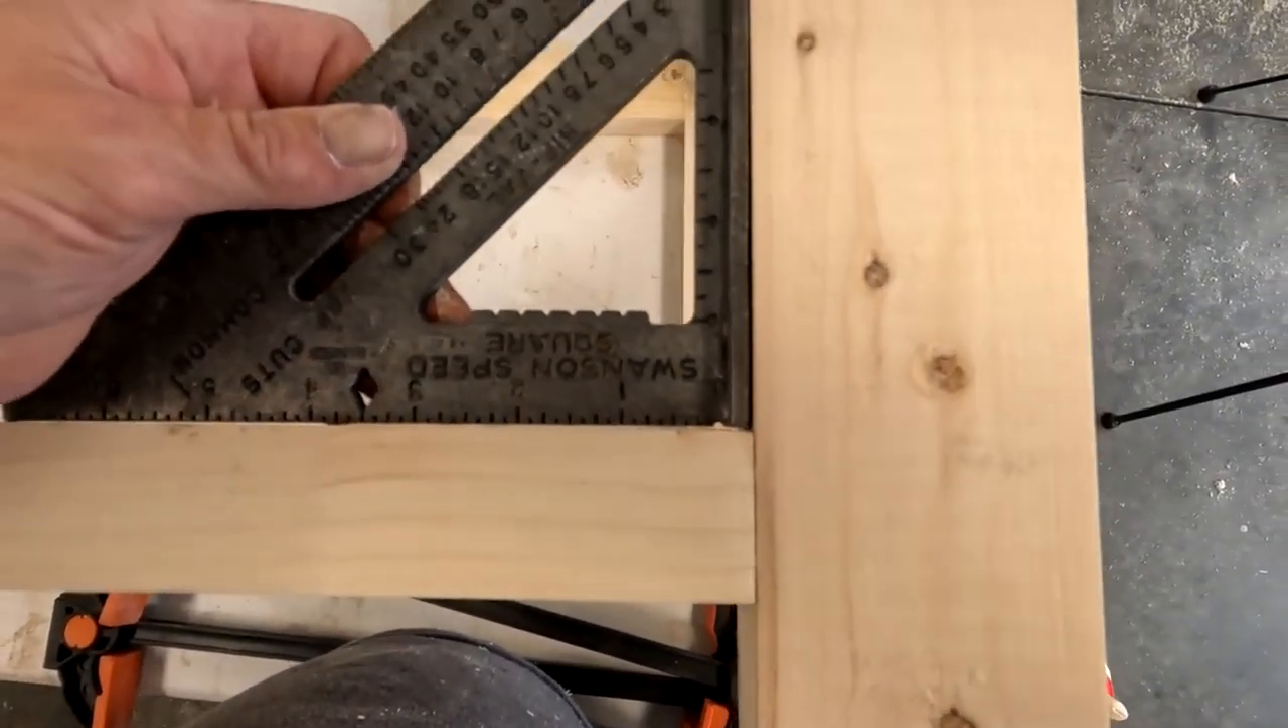Squared up my corners before I screwed them down so my corners are nice and square nice and tight.